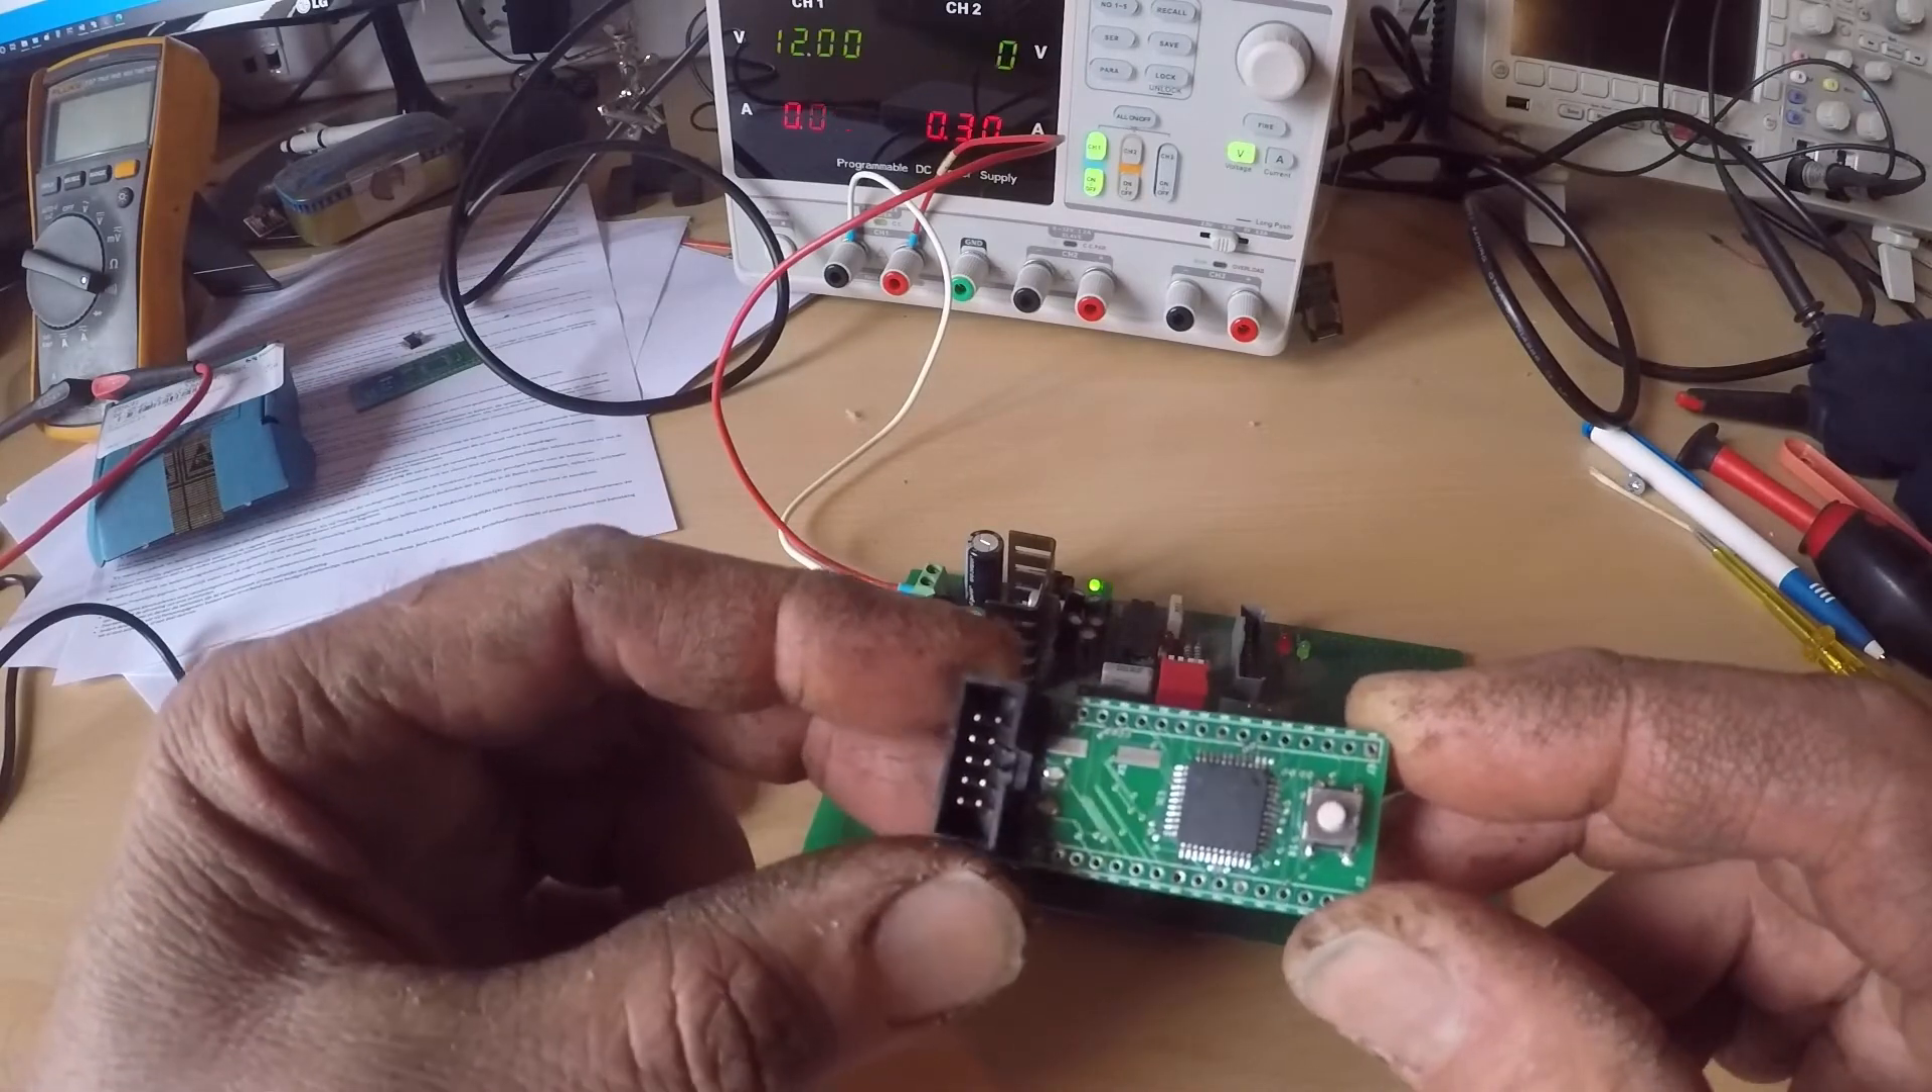I brought all the pins out to PCB headers I don't have the headers yet.